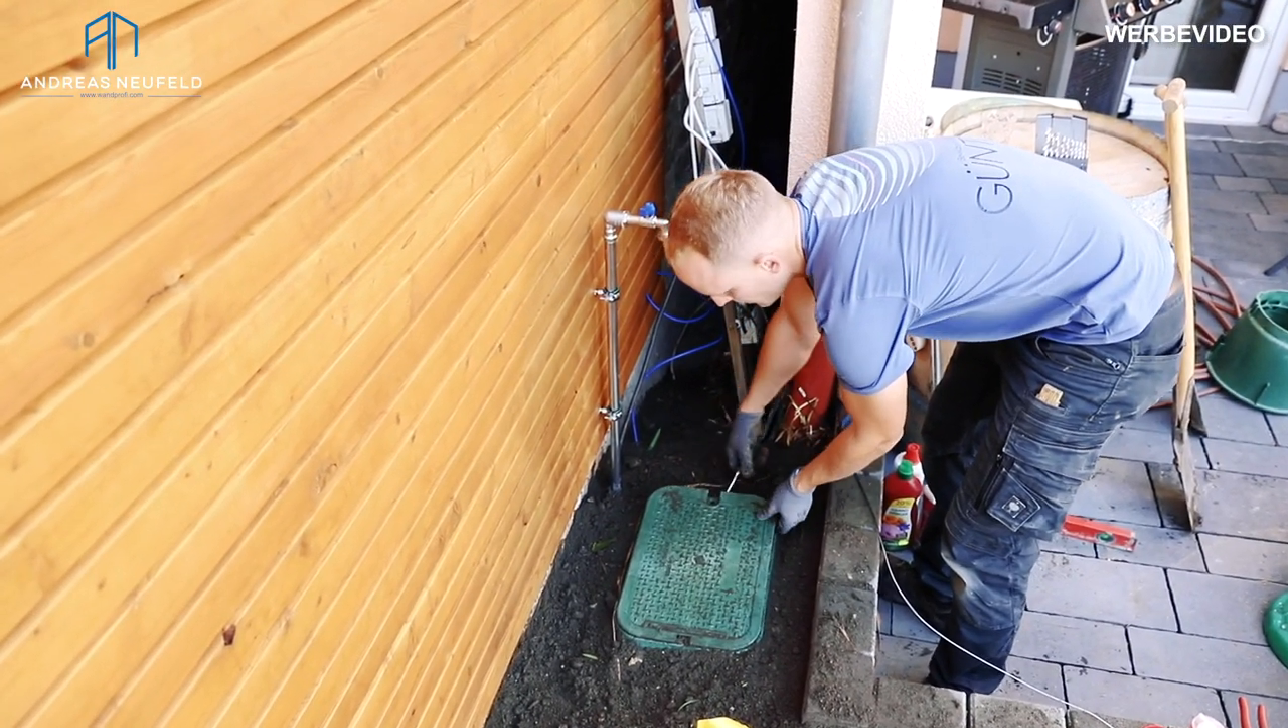Was wir jetzt eben gemacht haben, wir haben die Ventilbox fertig gesetzt in Erde, haben die seitlich mit dem Erdreich verfüllt und auch so ein bisschen mit Hand und Fuß verdichtet.